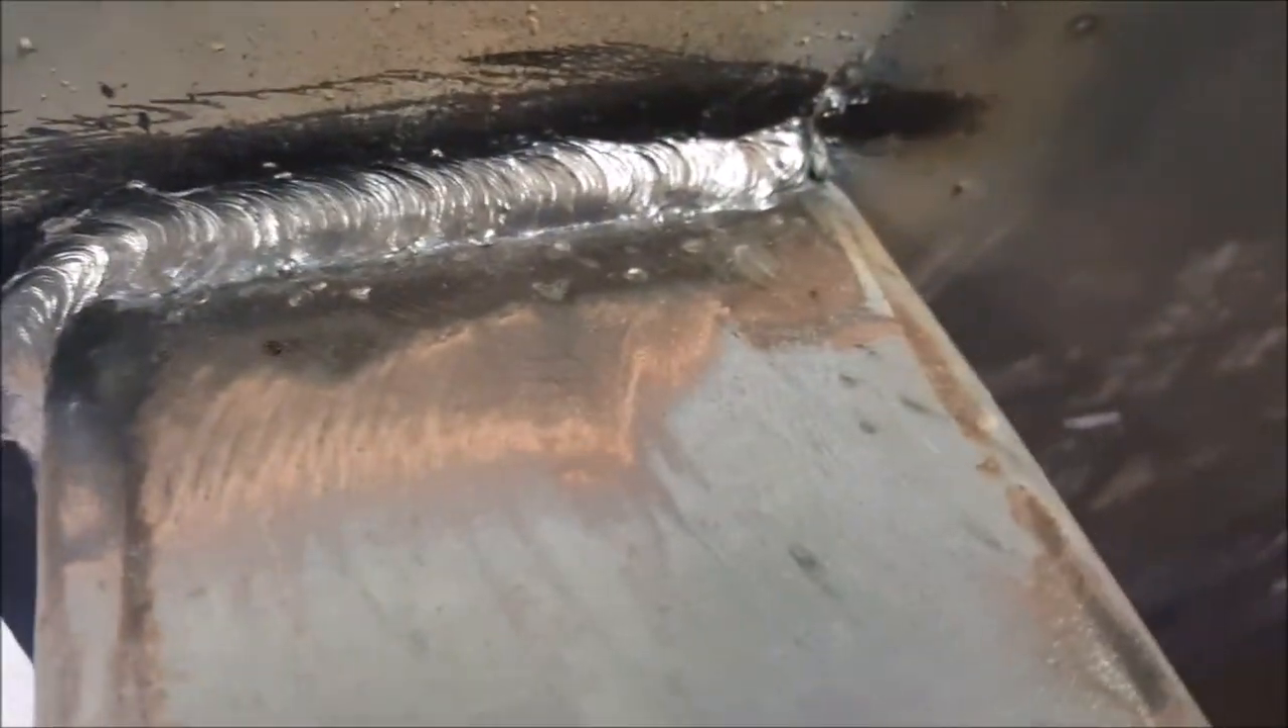All right guys i went ahead and uh finished the weld on this side.